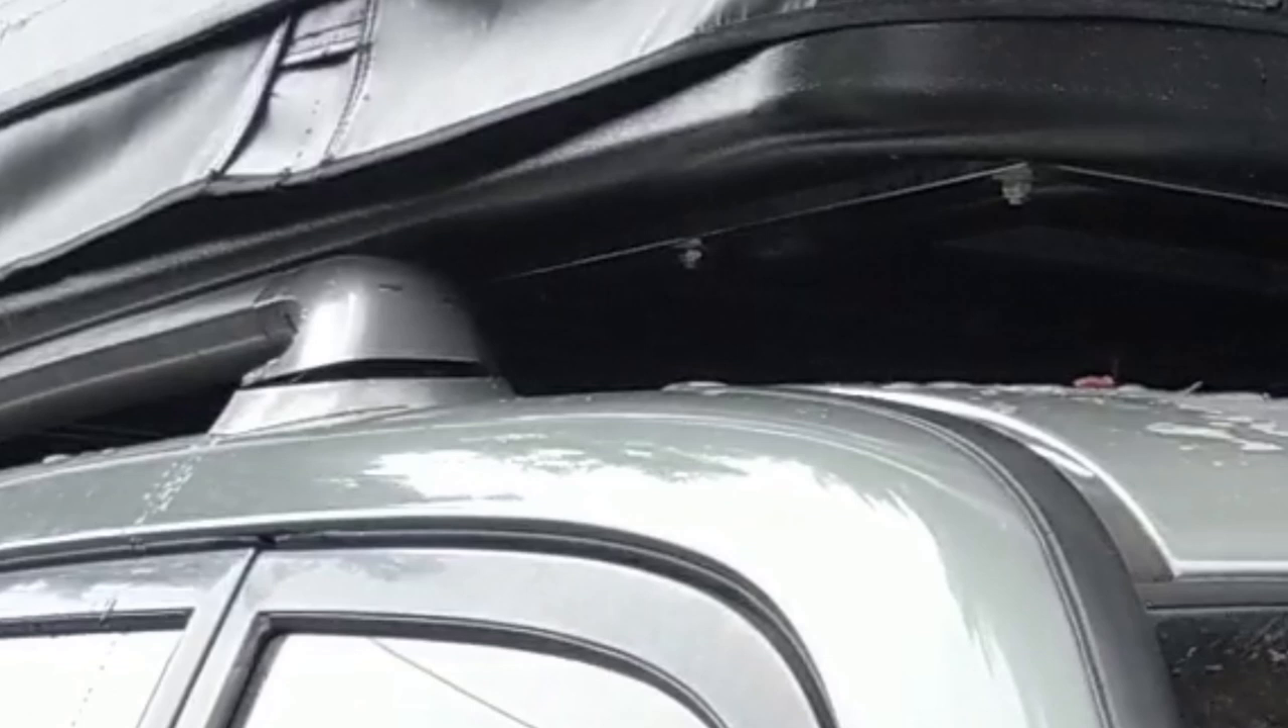But most importantly, take a look there on the left. You see that gap where the cover is coming off the foot for the roof rack?